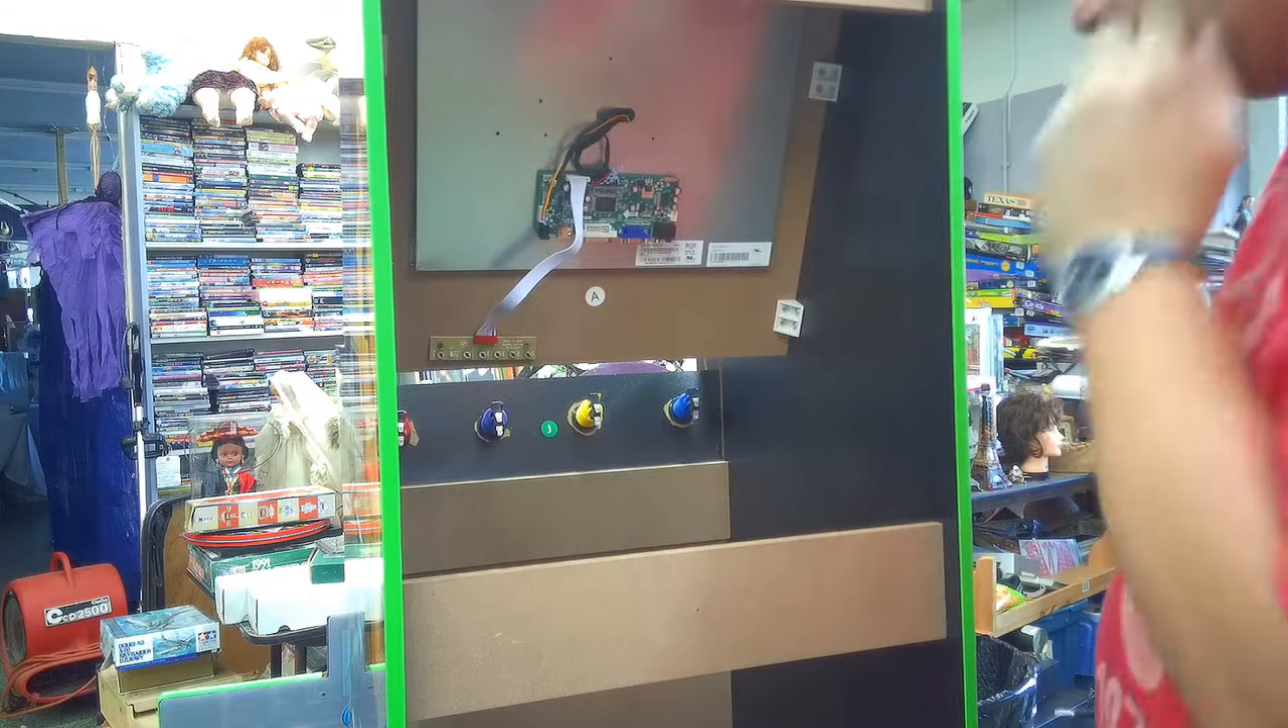Now we've got the buttons actually in place right here.